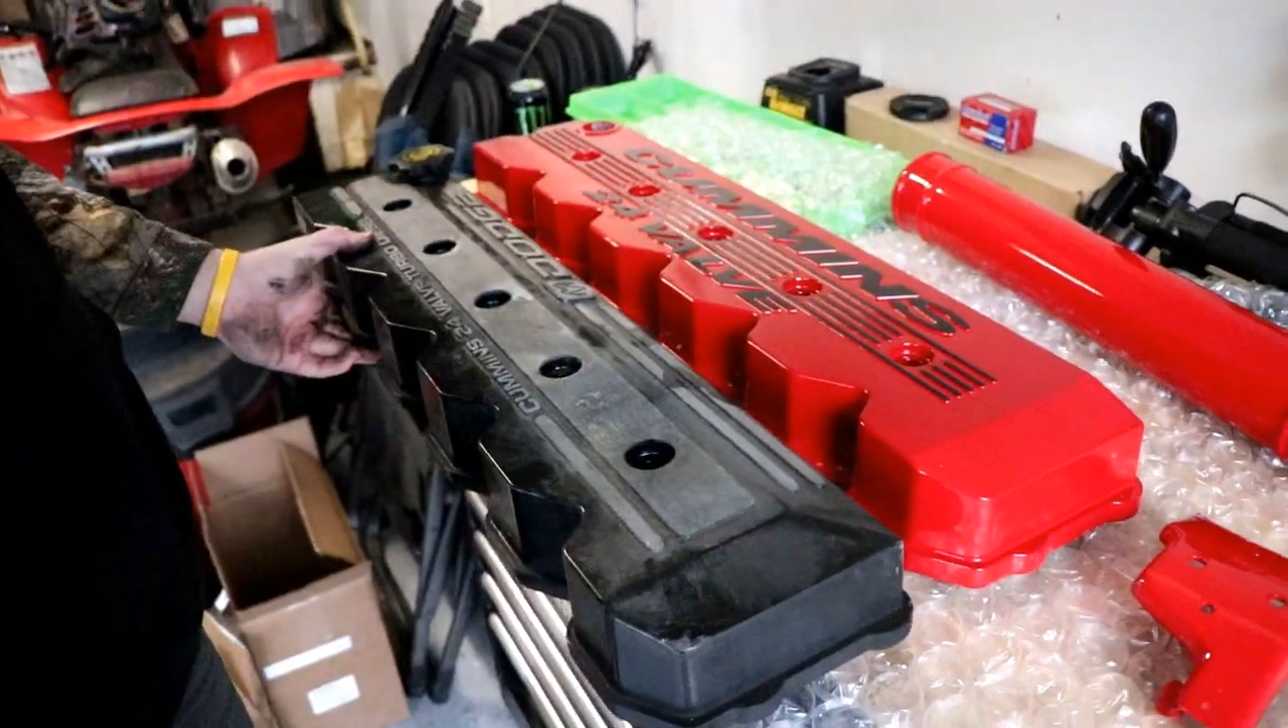We just got the old valve cover off.